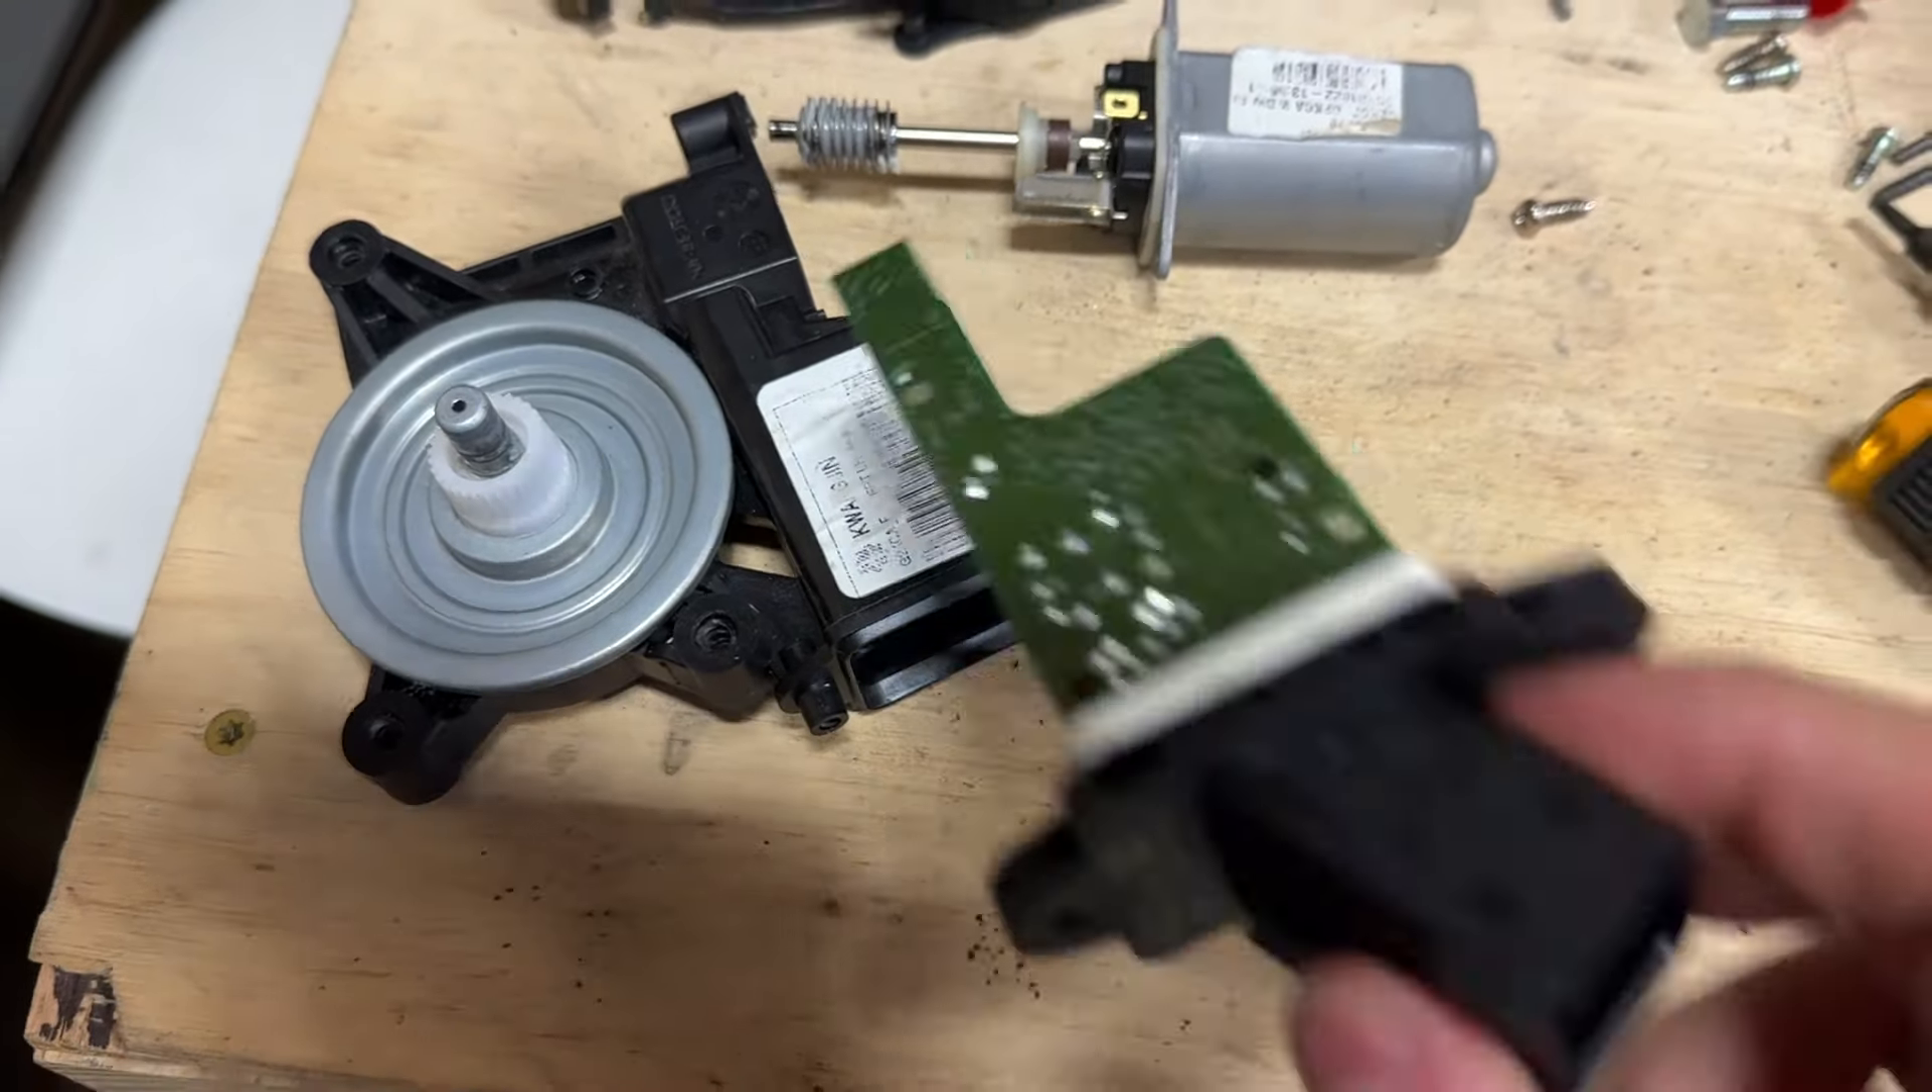So what I've done is I've taken these apart and this was just three screws and it's just an electric motor and it's got a worm drive on it.